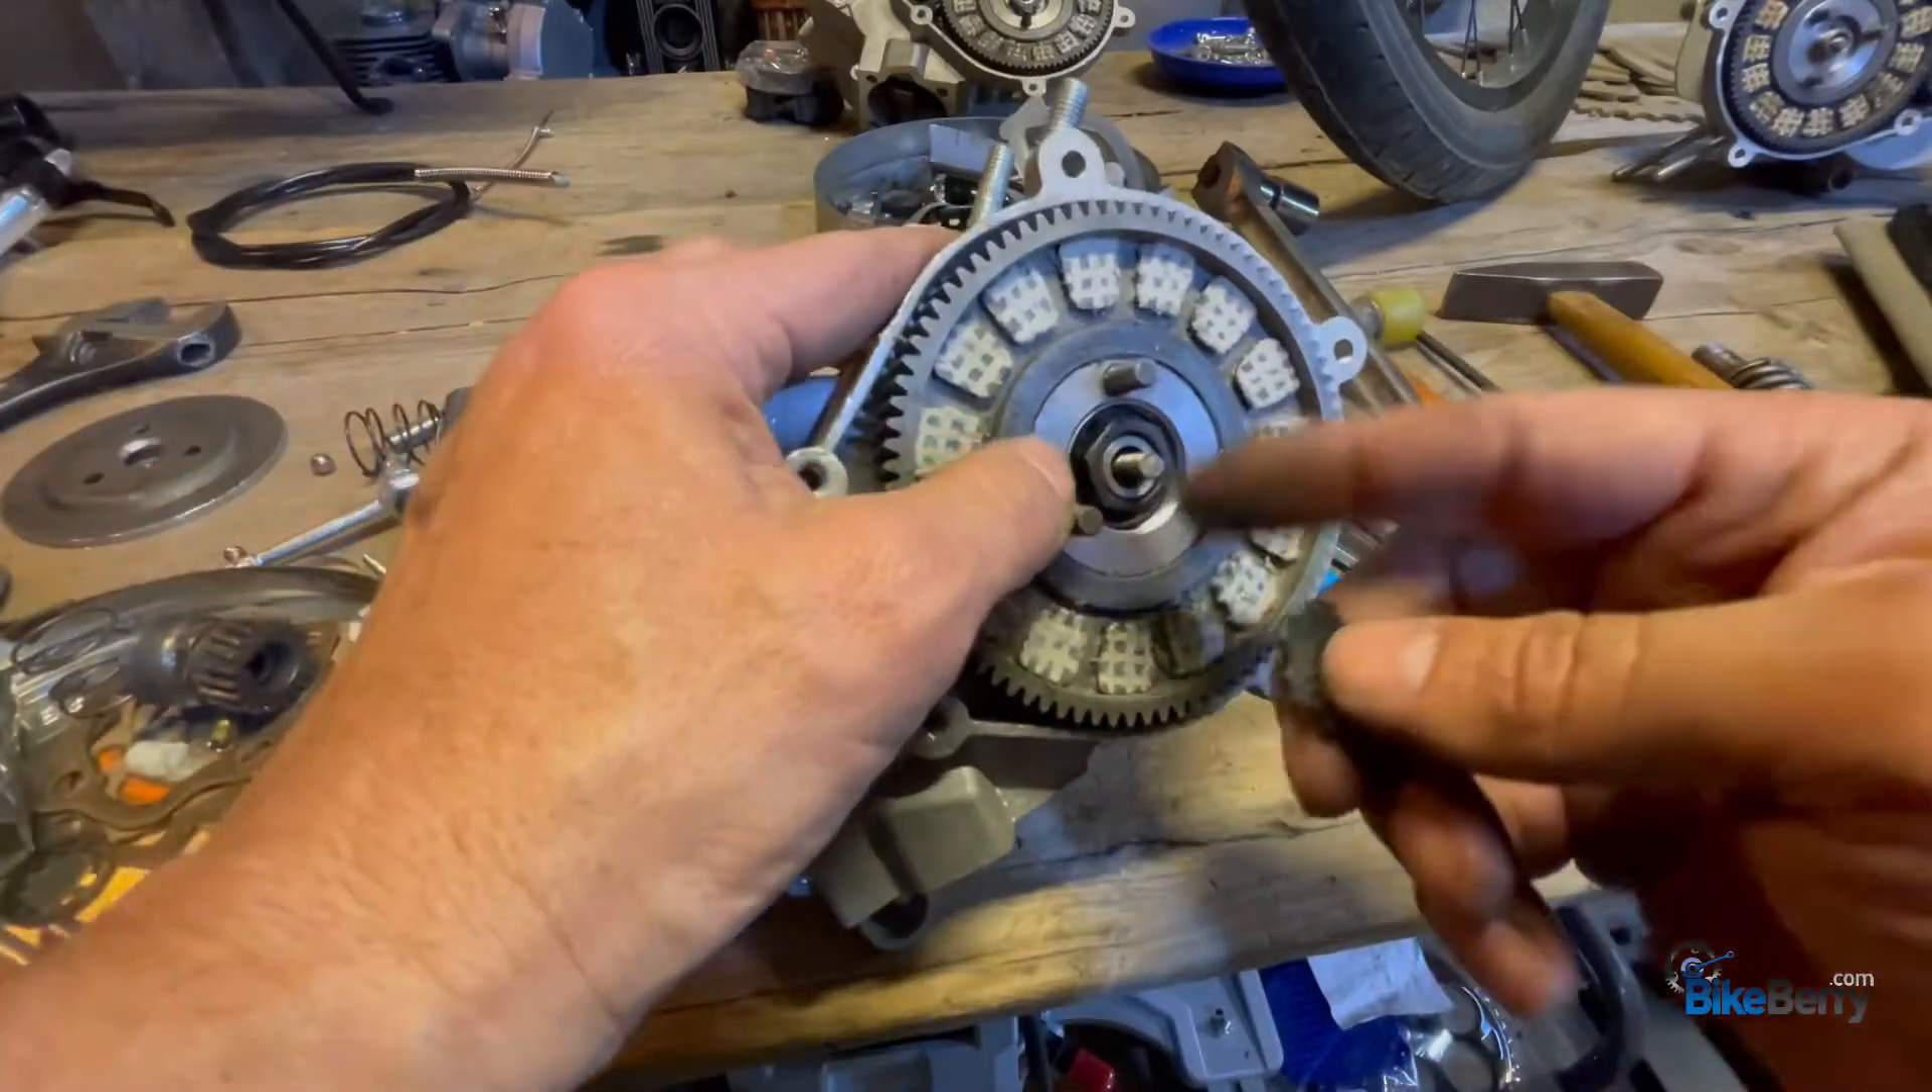Okay, so I went ahead and put the gear in.